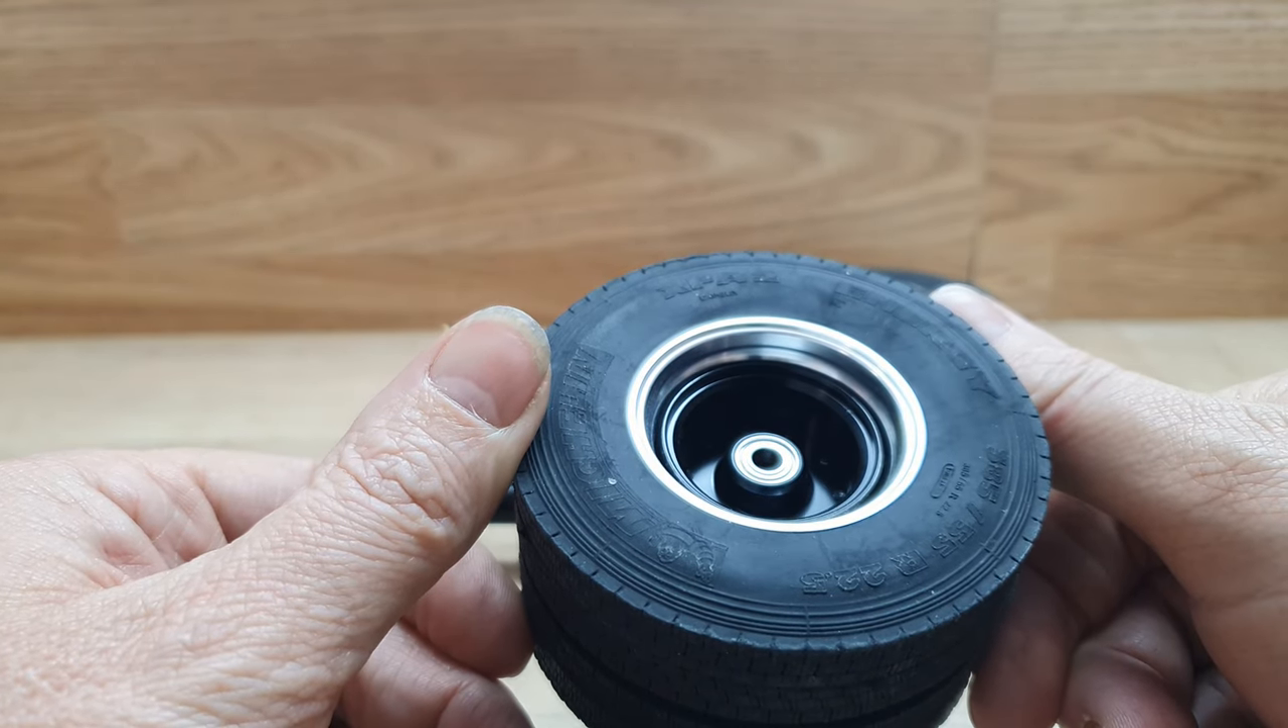The wheels are assembled with the hub and the bearings in there.